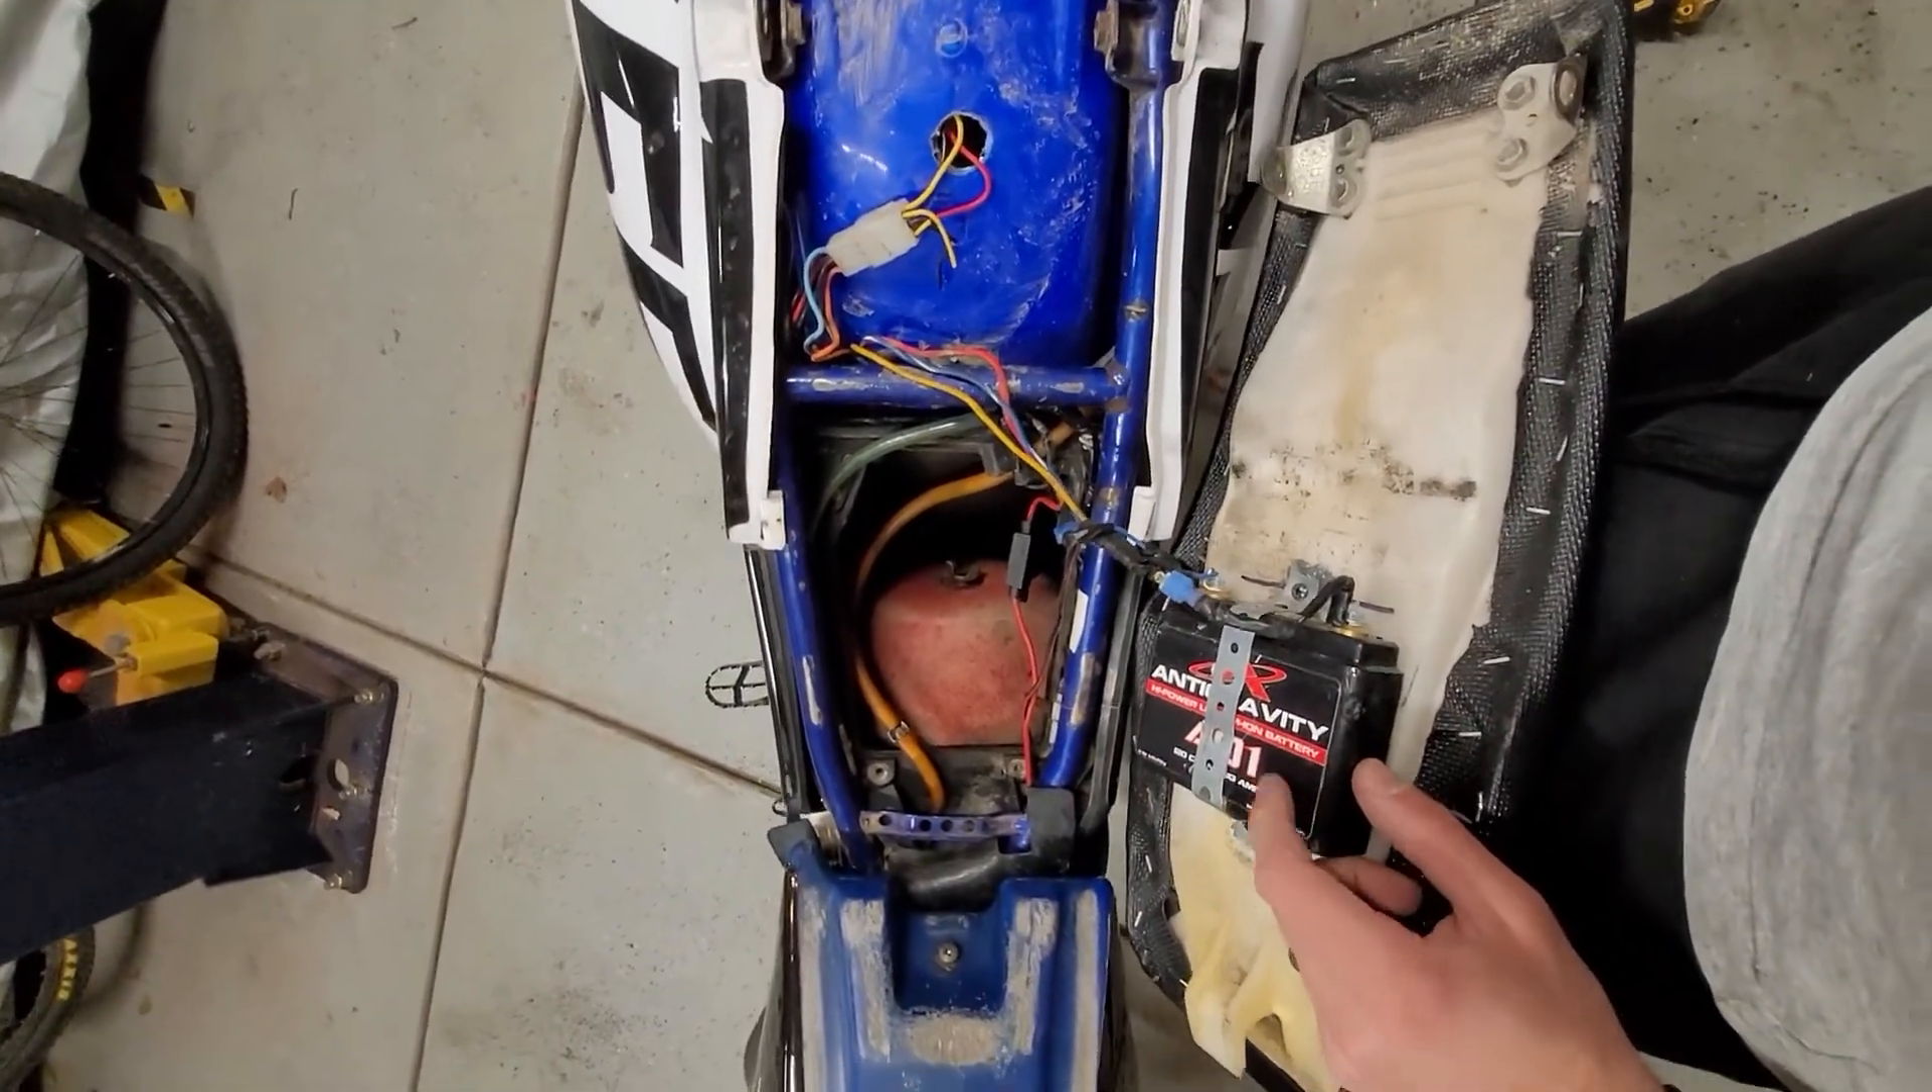I have my battery attached to the back of the seat here because there's kind of no good space.